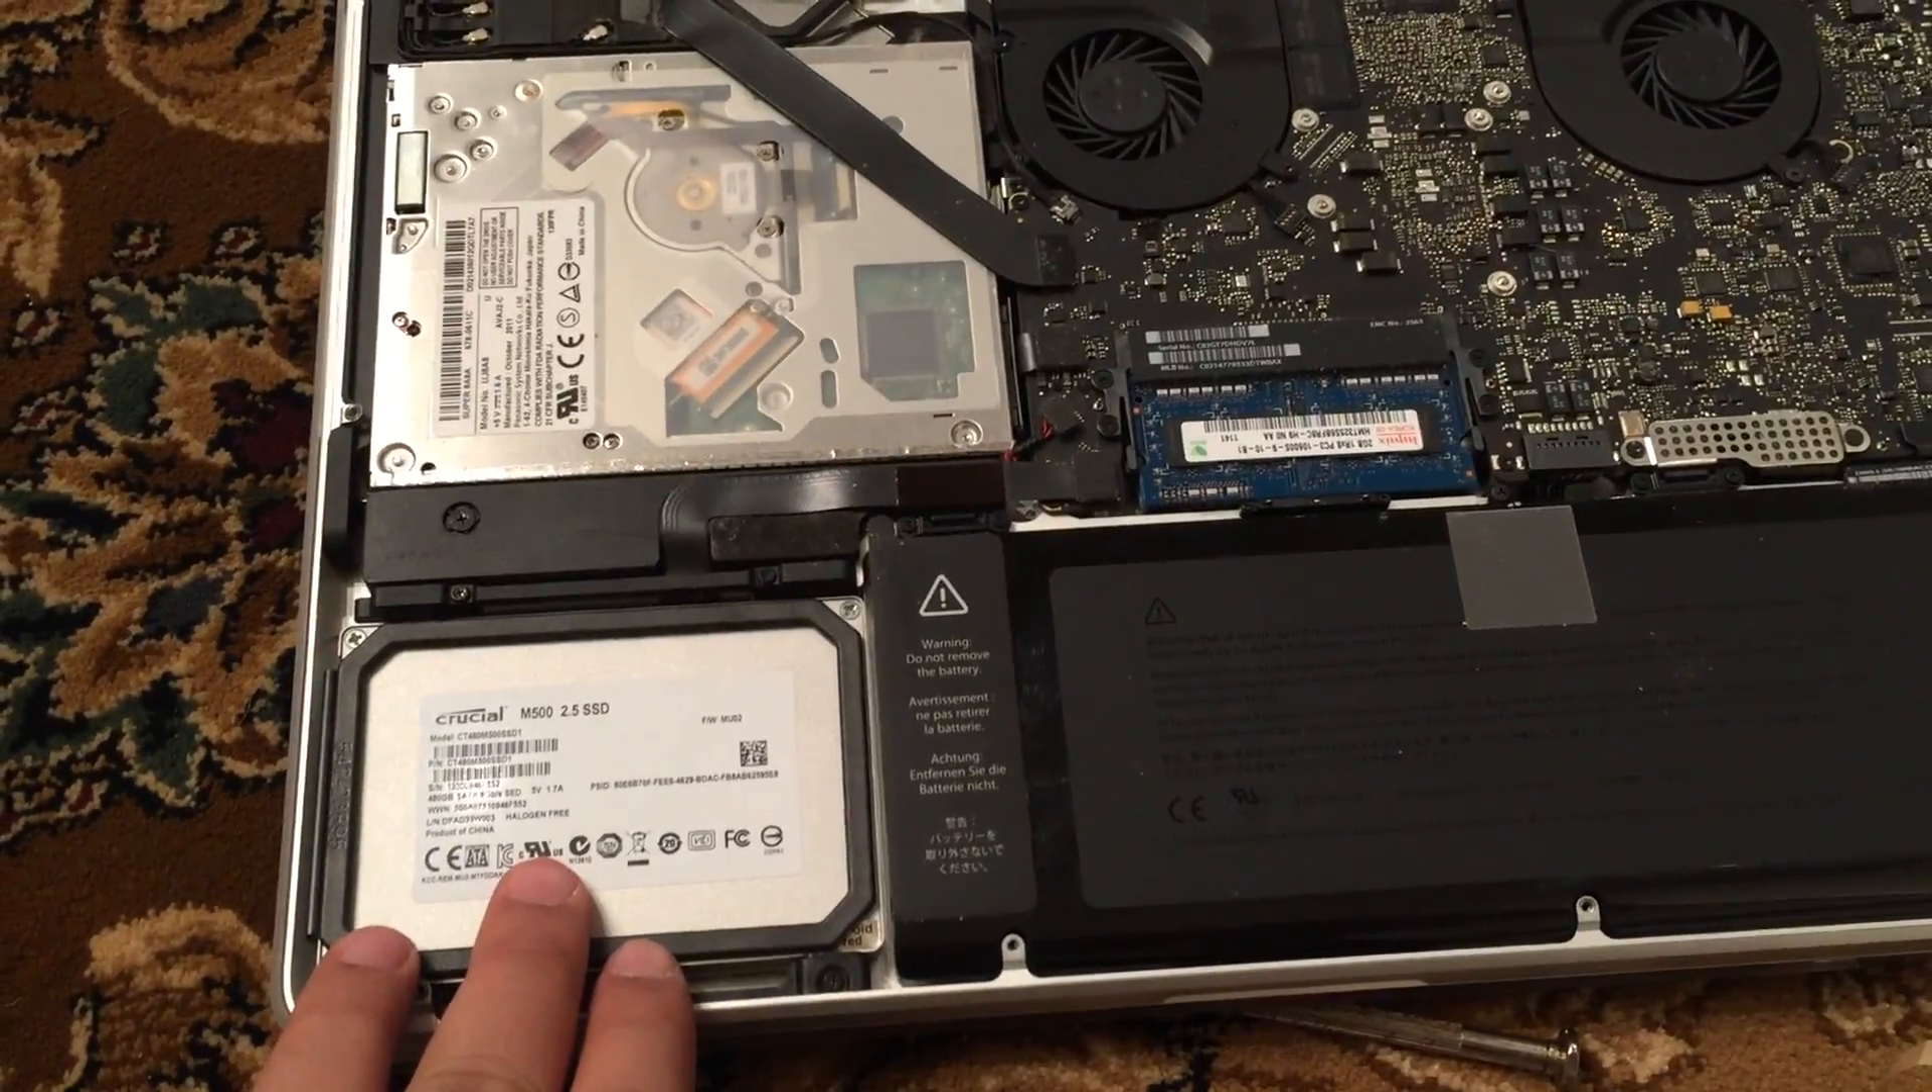So the drive is in place.